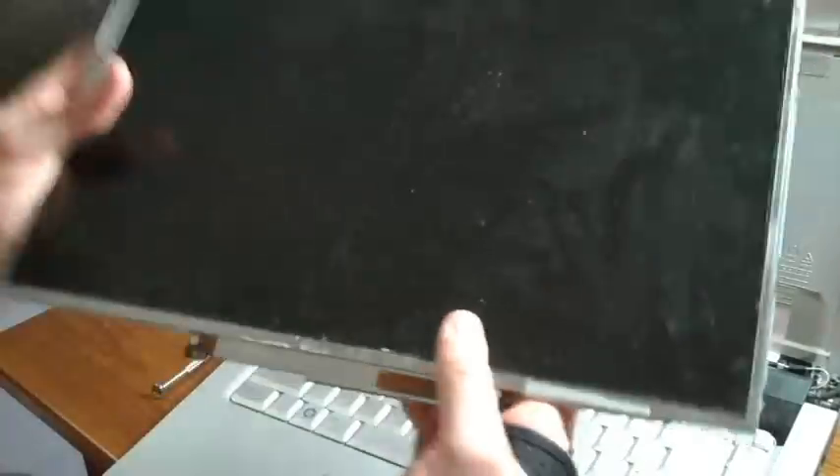And now you have your screen out.